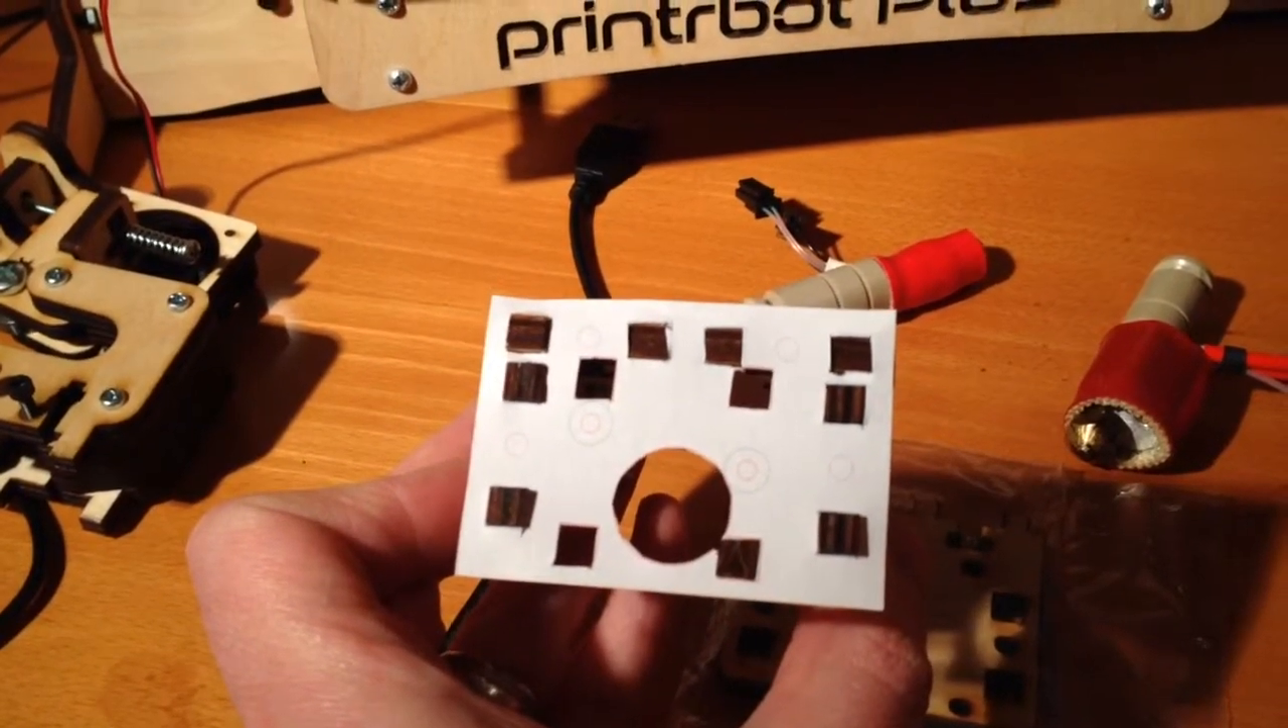You can see I didn't cut out any of the screw holes but I cut out all of the plate holes.